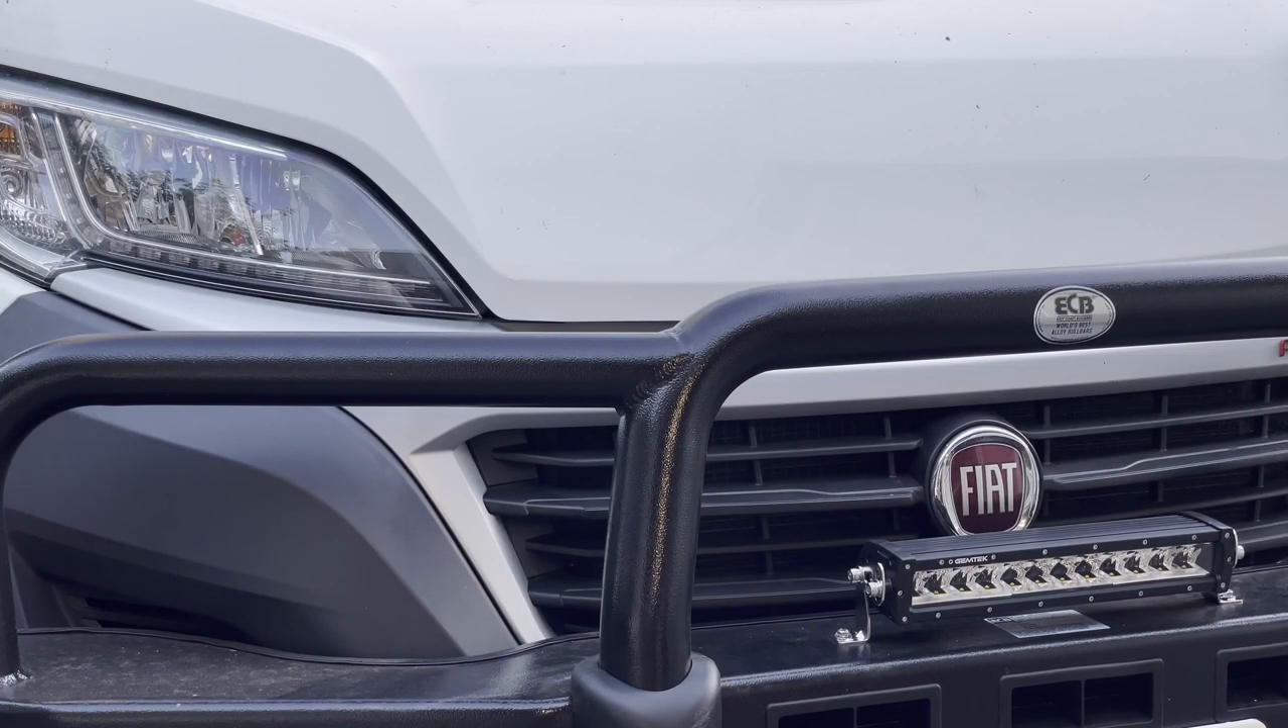And so now the light is firmly attached to your bumper.